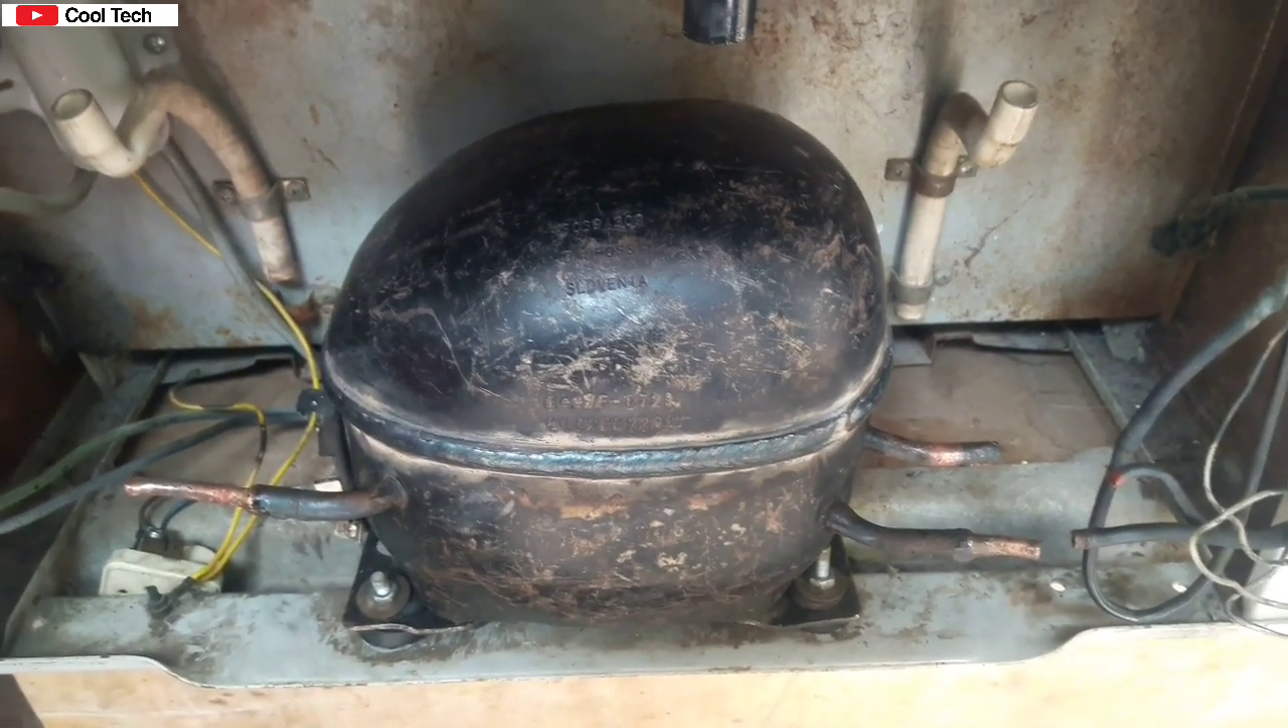آپ دیکھ سکتے ہیں کہ ہم نے کمپریسر کو اس میں فٹ کر لیا ہے۔